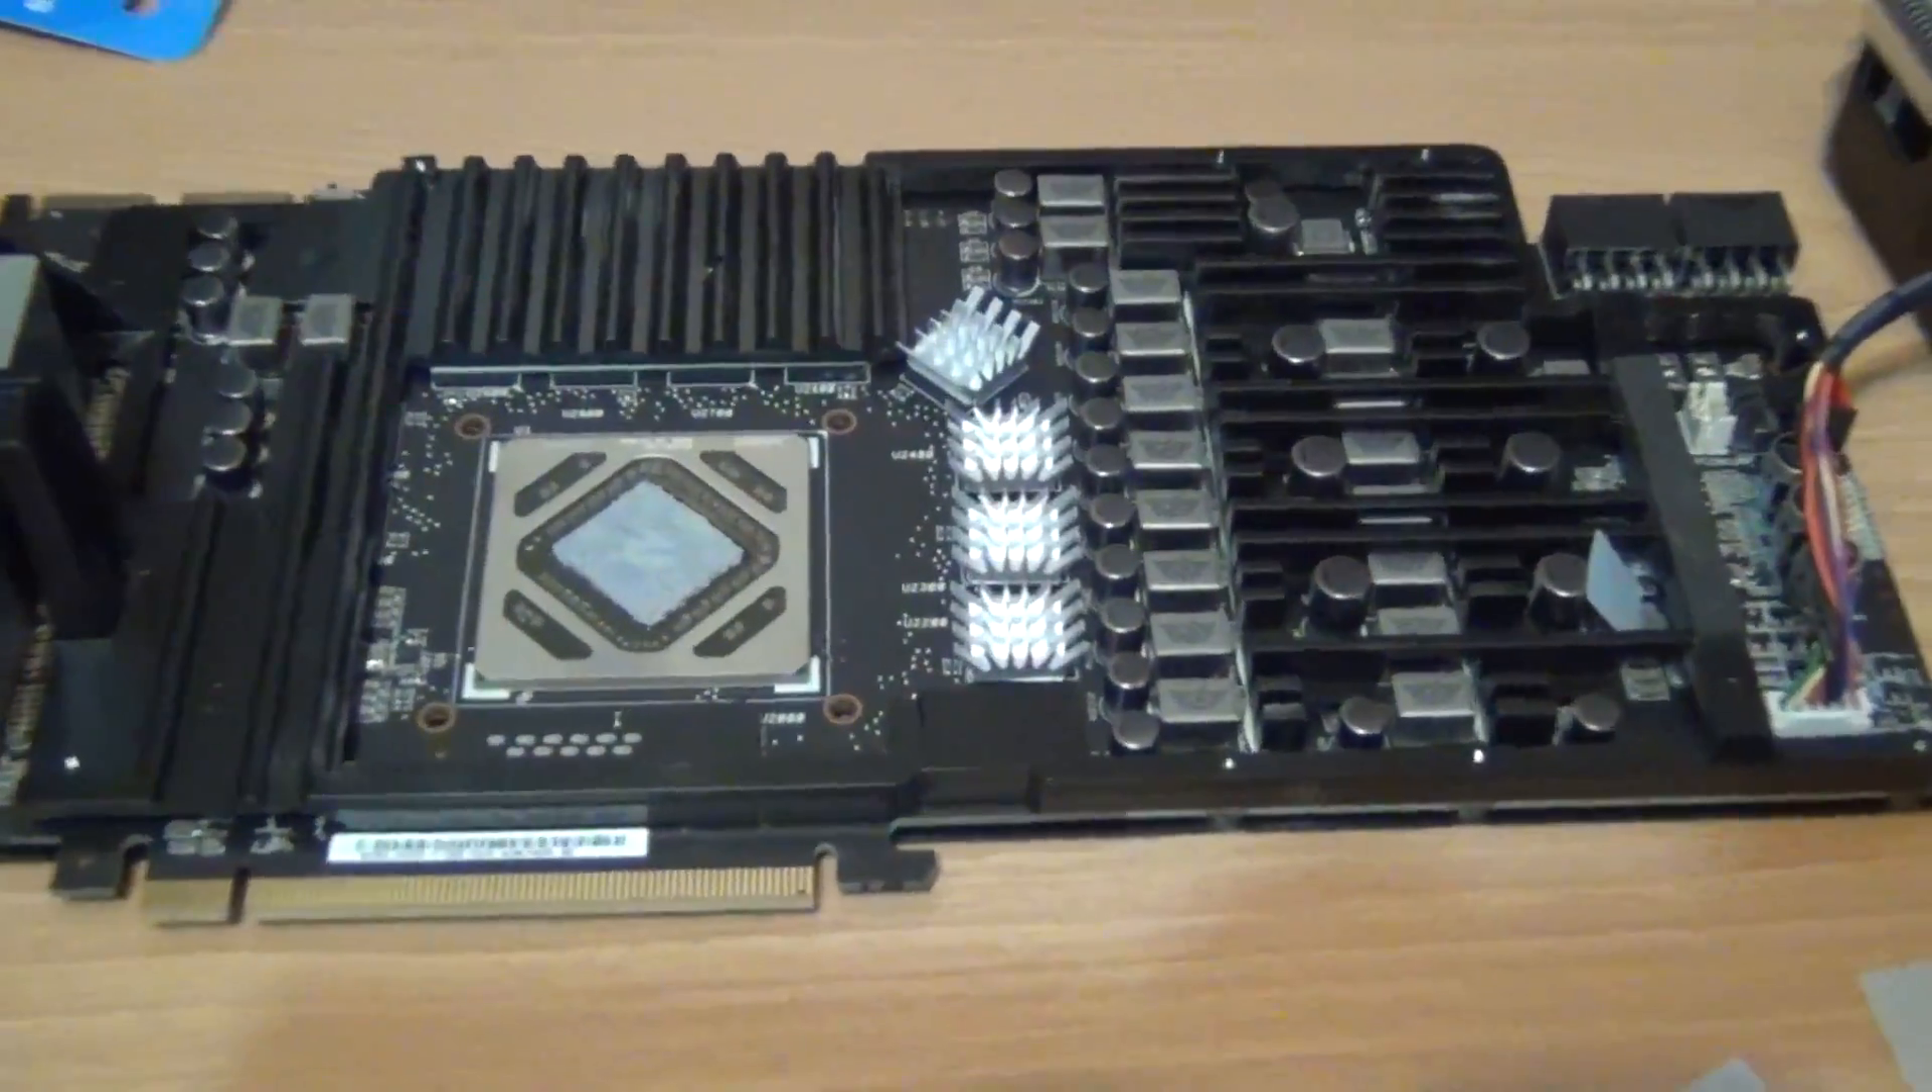You can see I added those four covers right there.